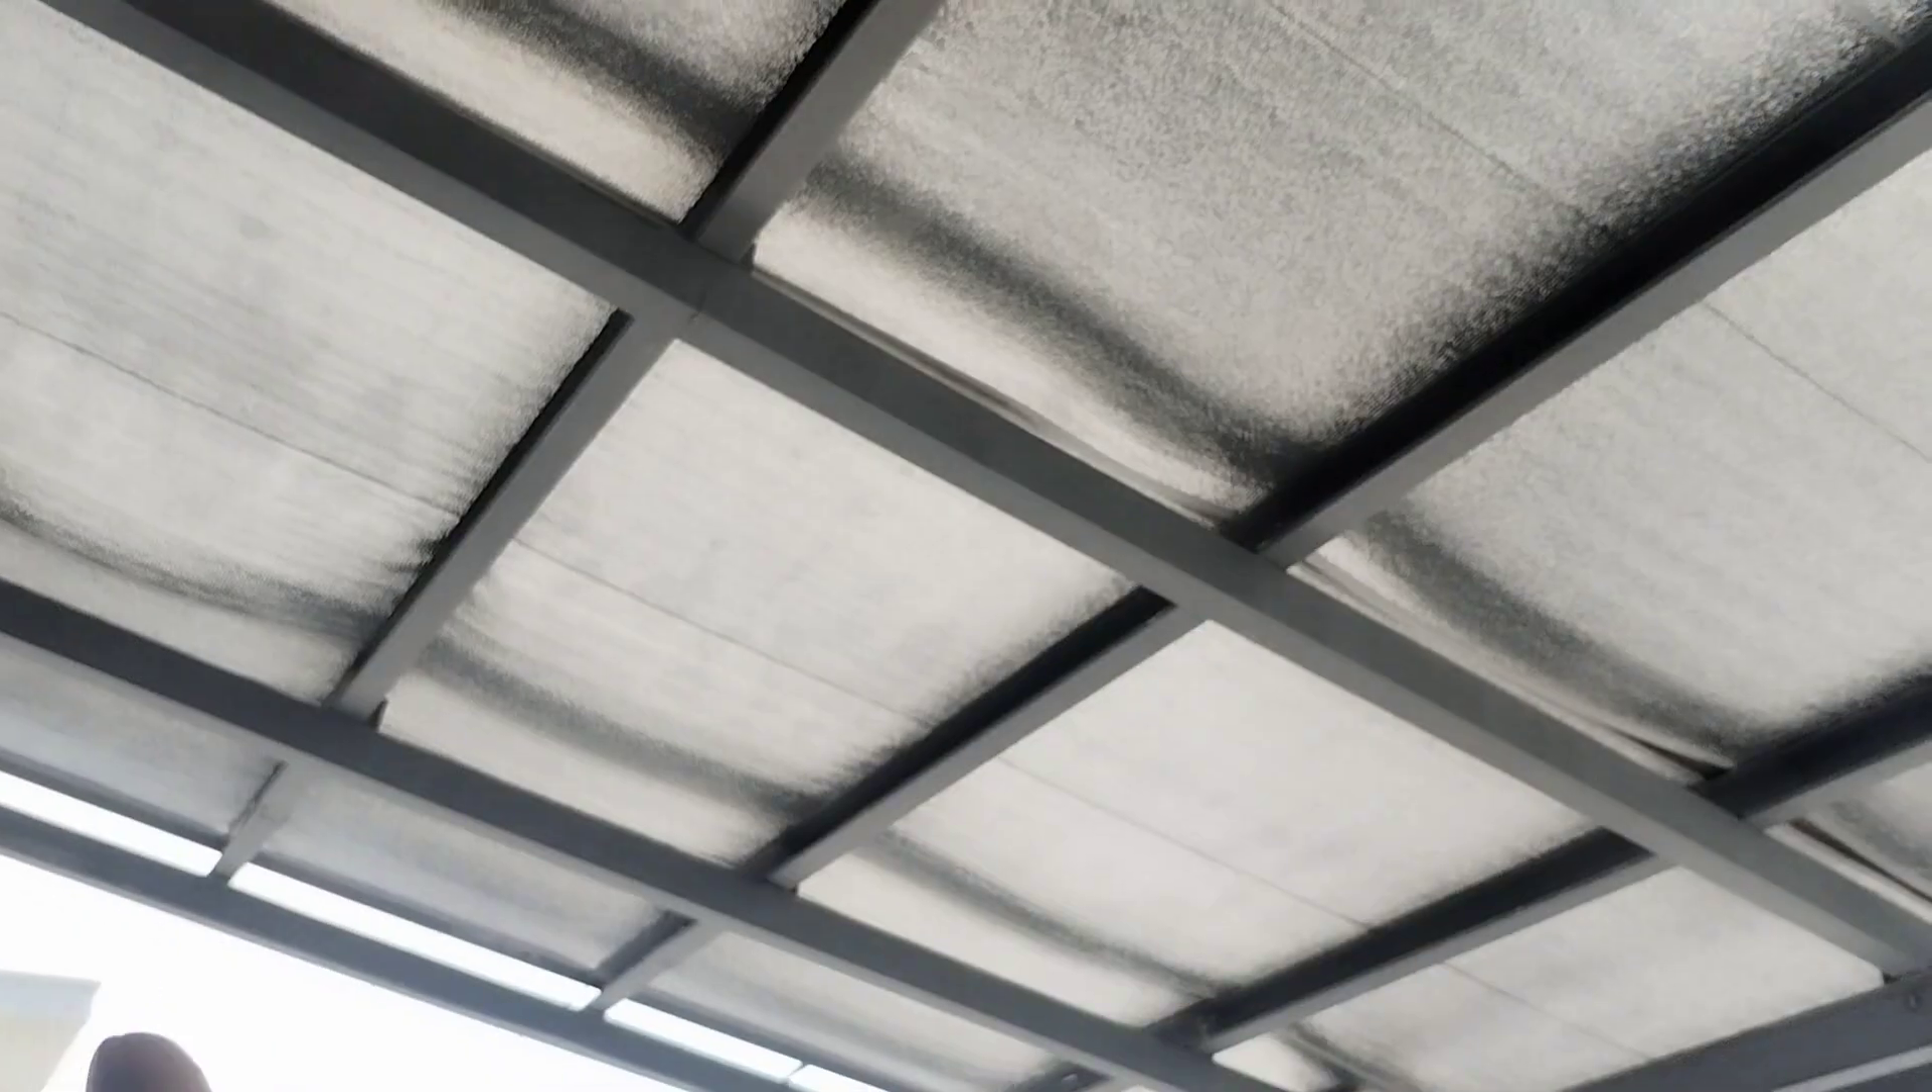Tapos, na-install na rin natin yung bubong mga boss.